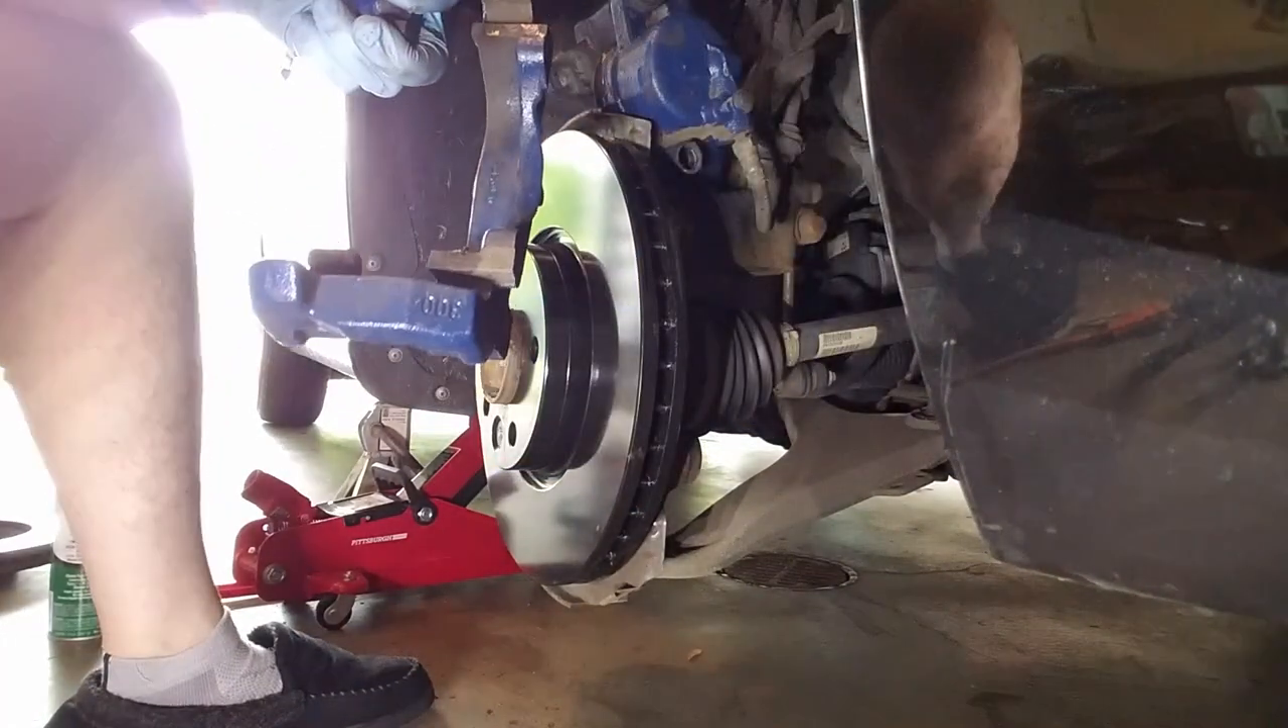Now our new rotor is on there, and it looks good, doesn't it?